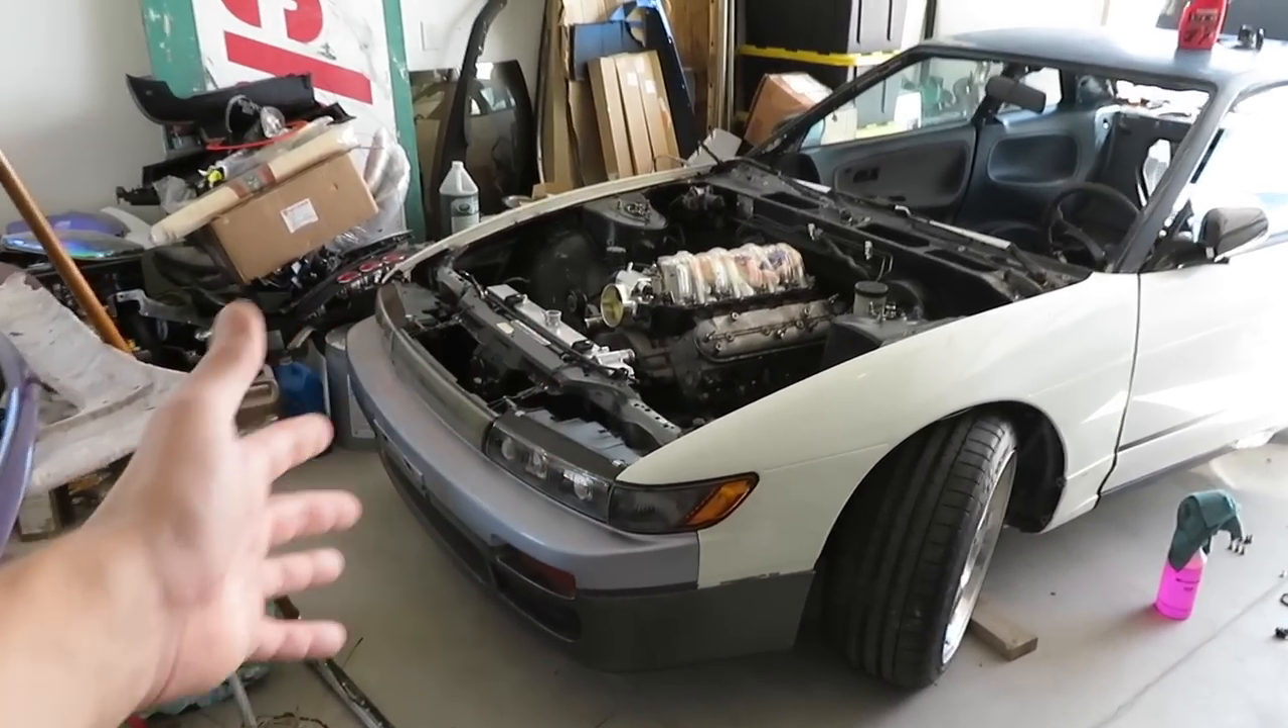Just finished buttoning up the front end, put the bumper, the fenders, the headlights, all that stuff back together.